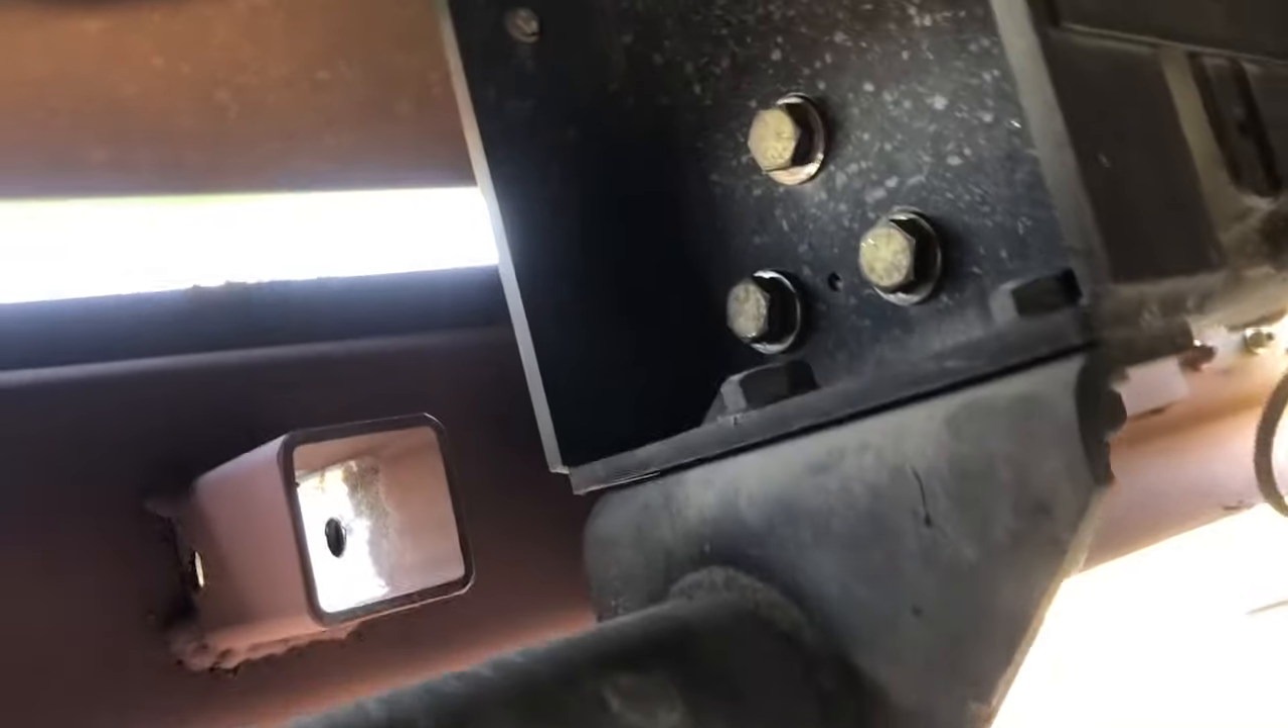Okay guys, now you can see the receivers that I put on the bumper there.